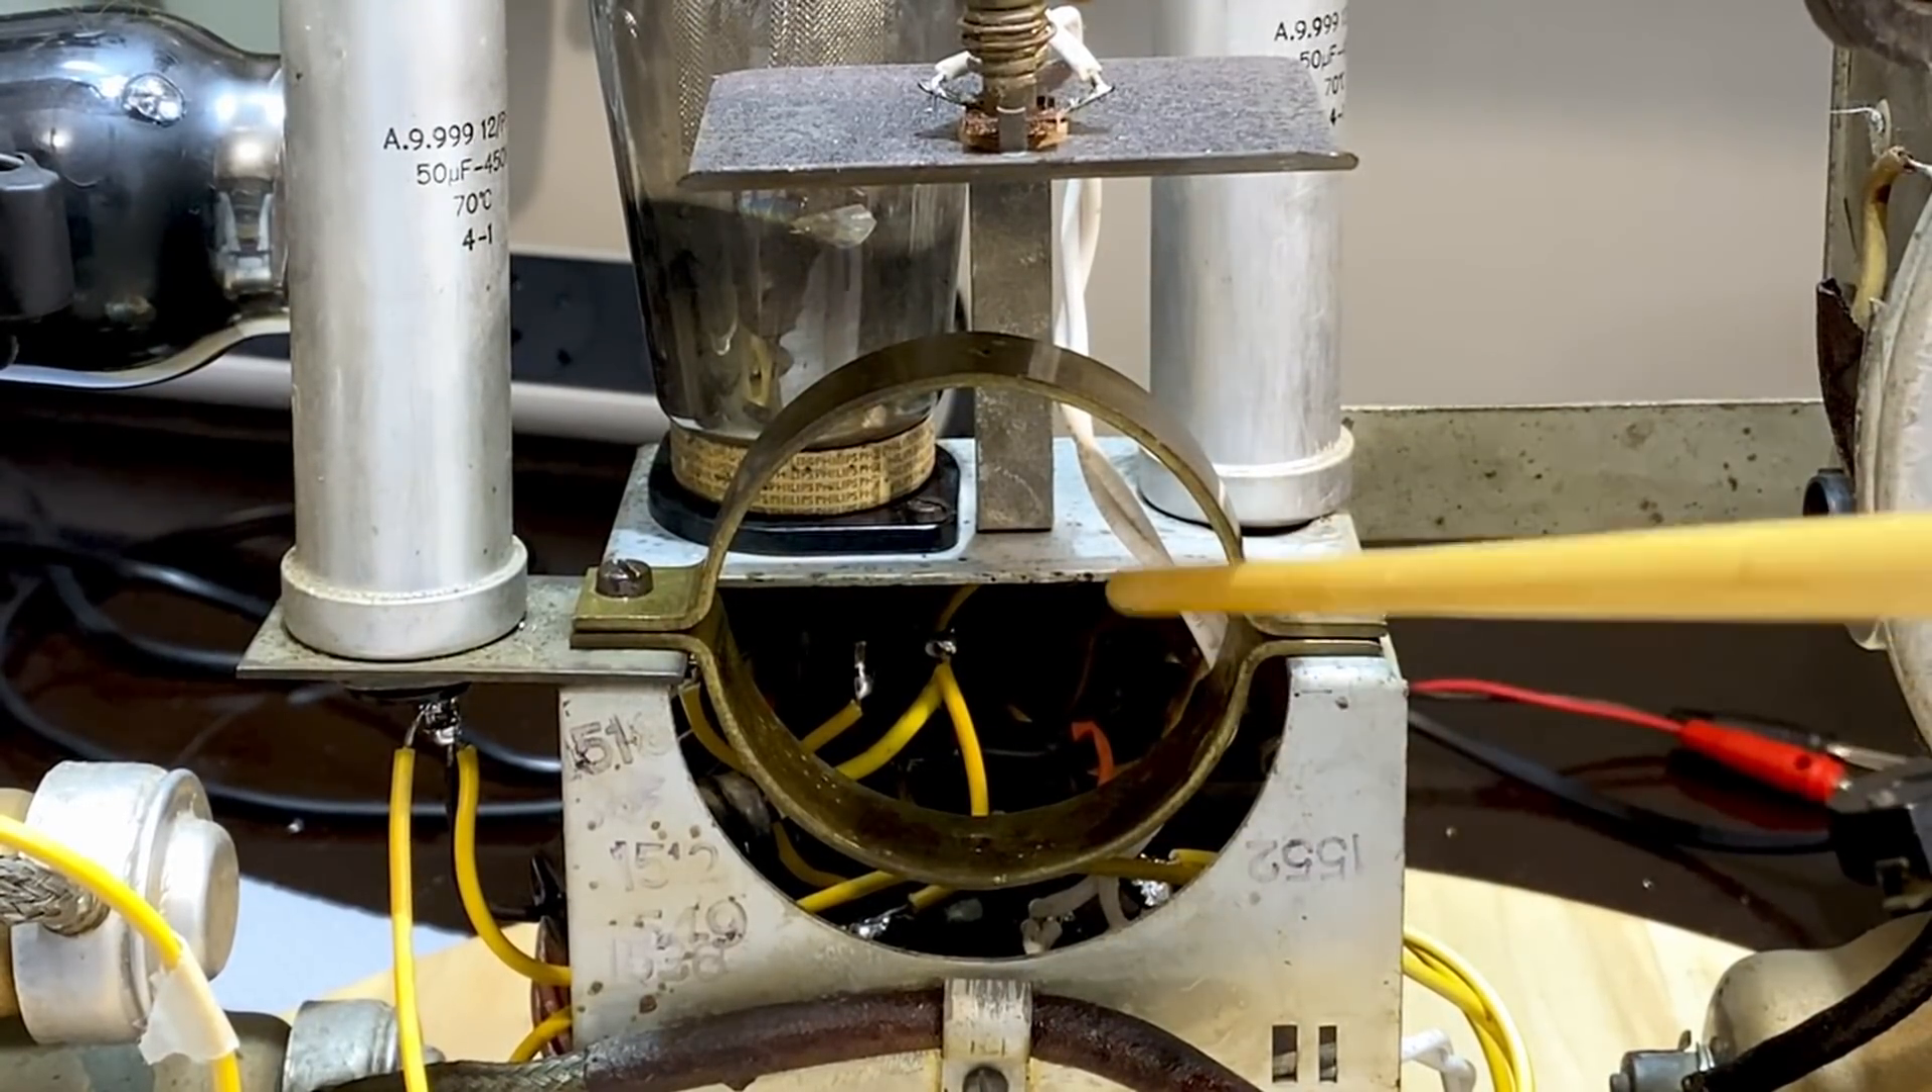Those brackets are the brackets that hold the speaker, and I'll show you the speaker in a minute. But they are ready for the speaker to go in there, and then get tightened down.